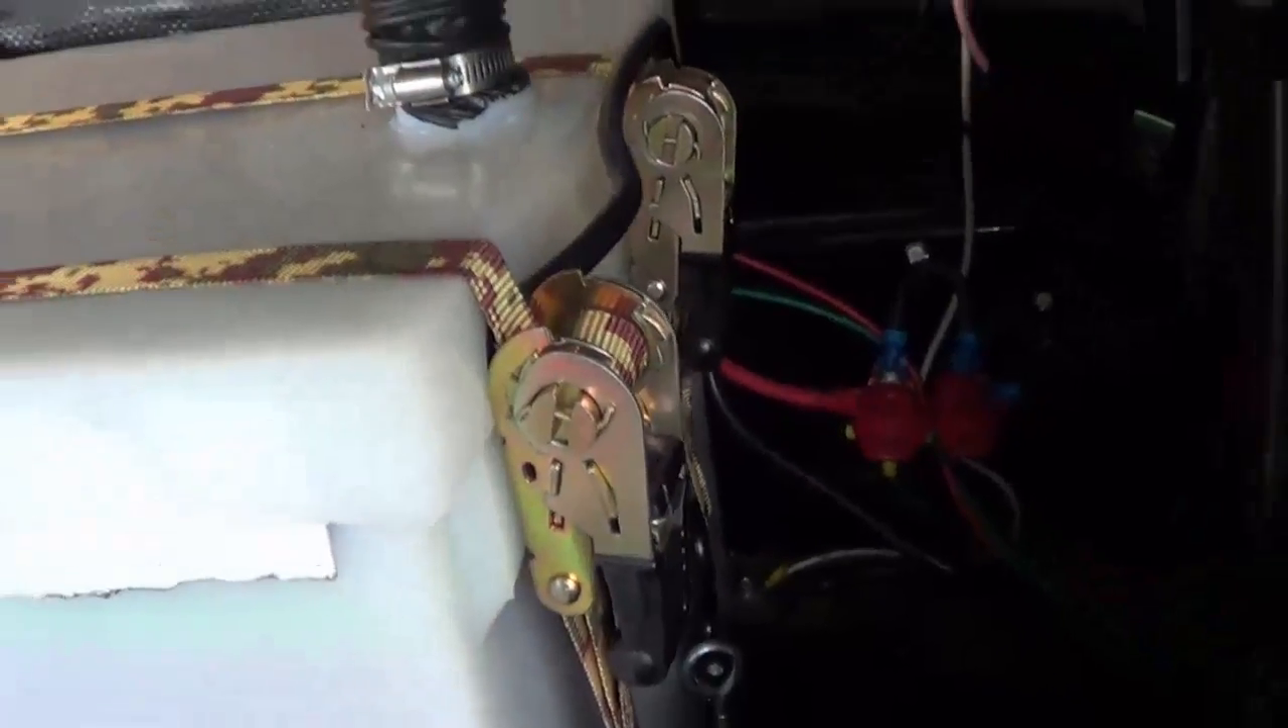There's my strapping in place.